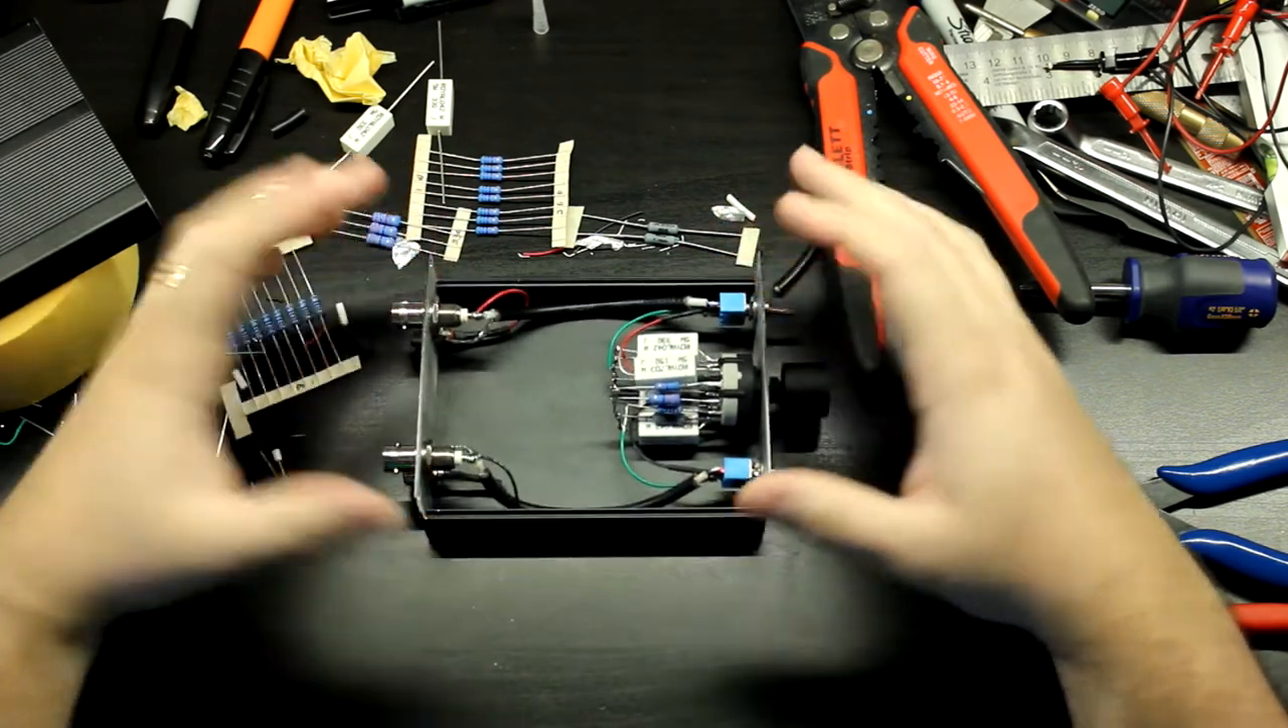I haven't put the top enclosure on yet.